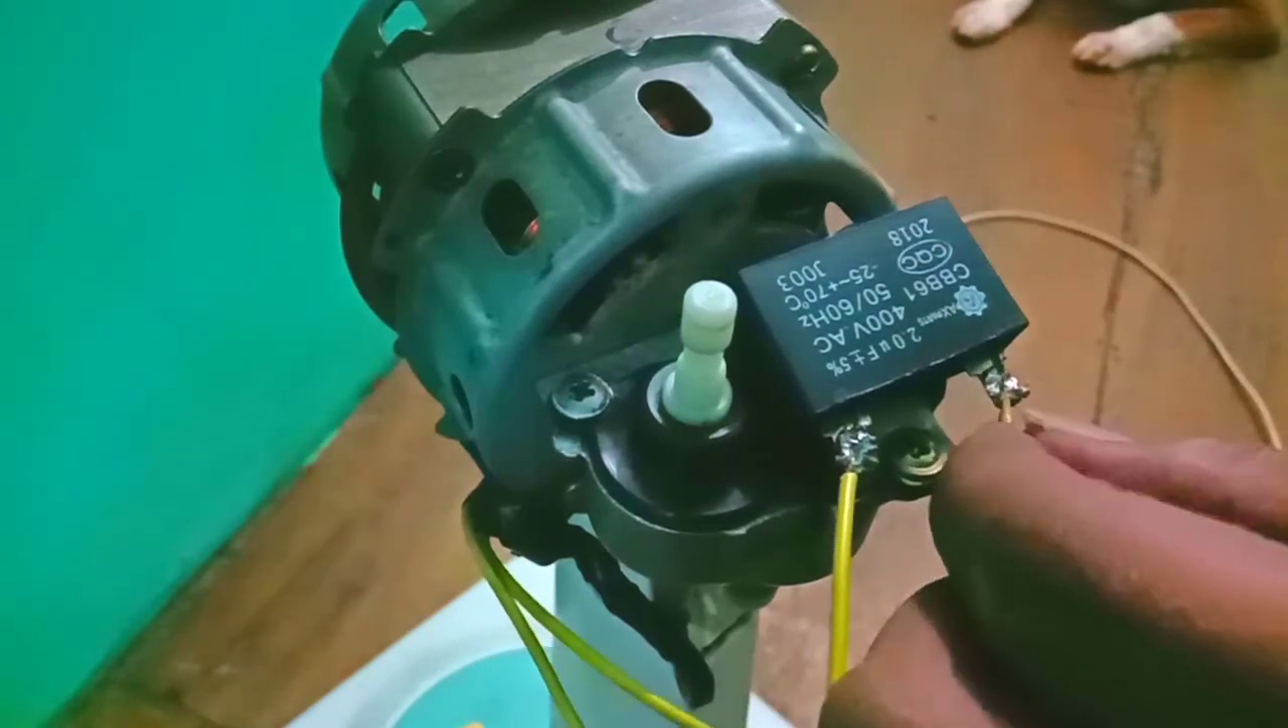Okay na po yung ating kapasitor may kabit na pwede na po natin subukan.